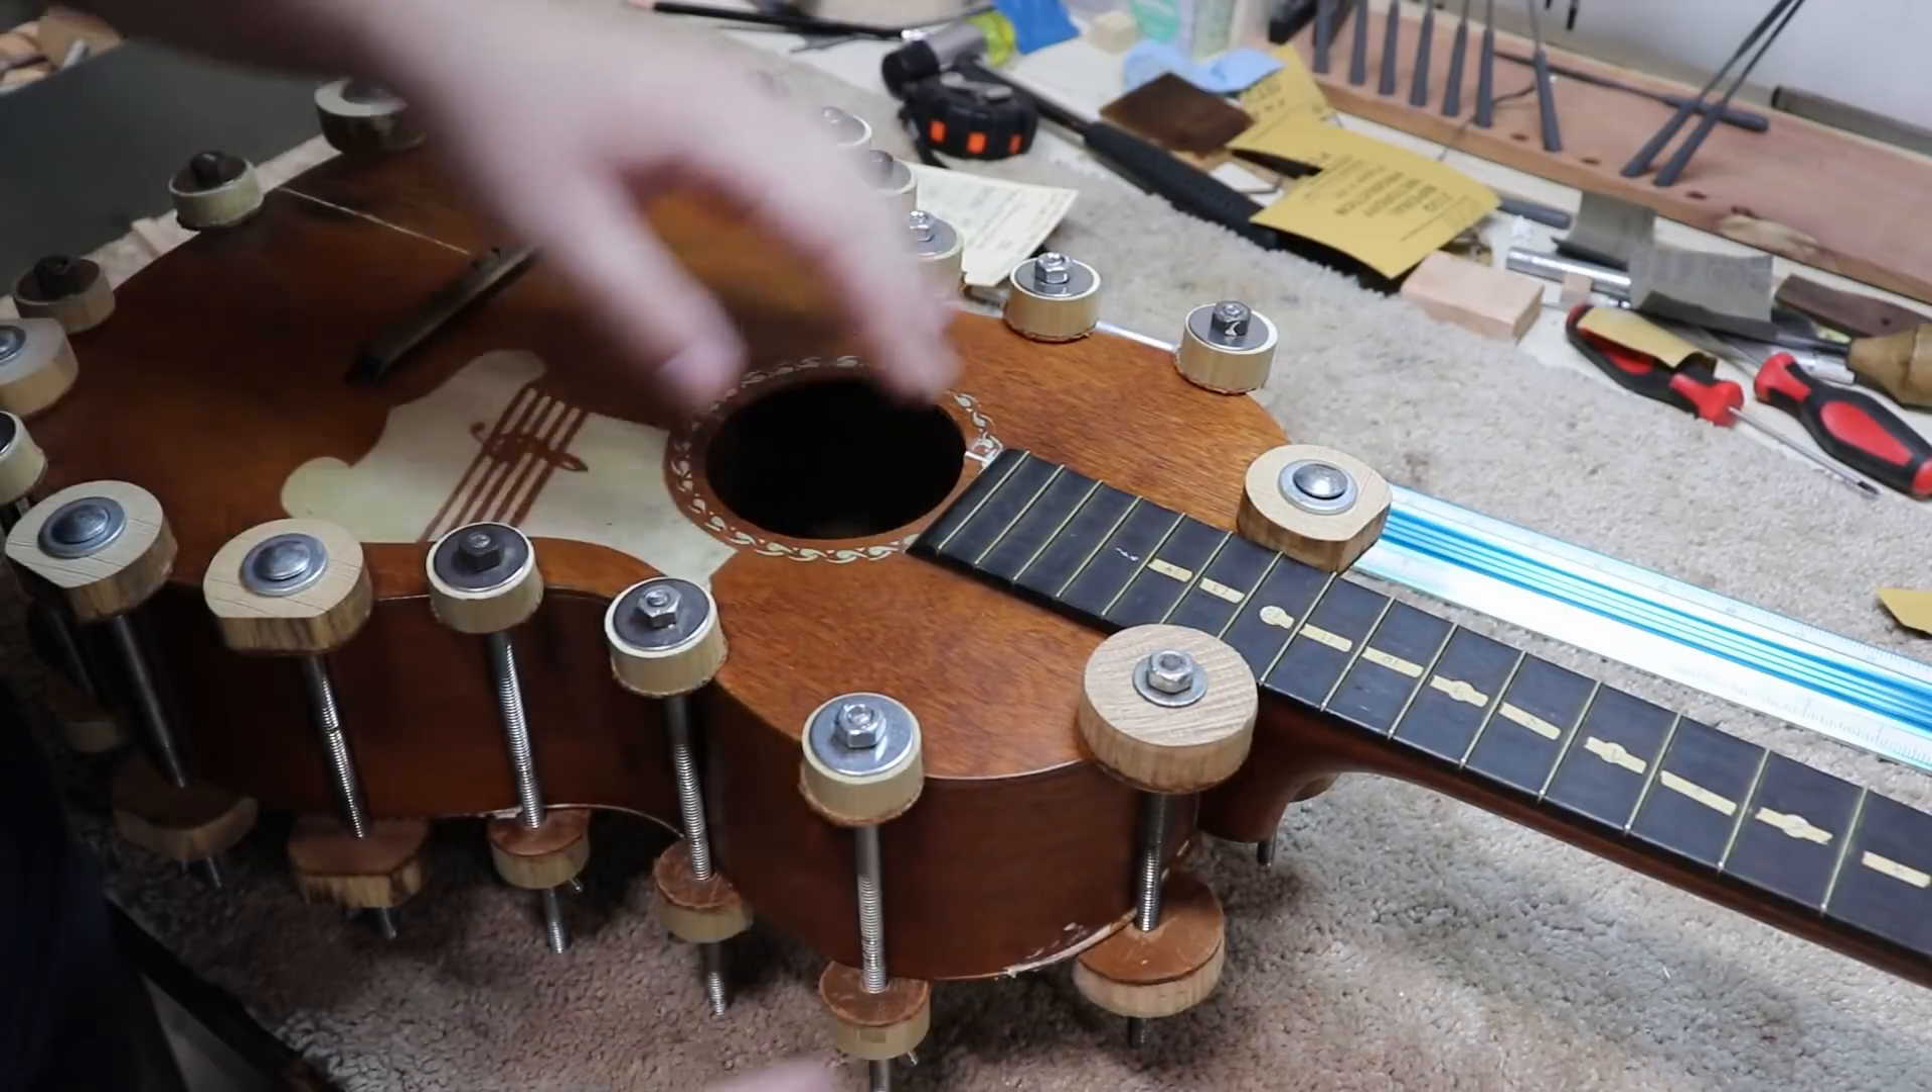All right I got all the clamps on the backs all clamped up and I checked the angle and we still clear the saddle so we should be good to let this dry.